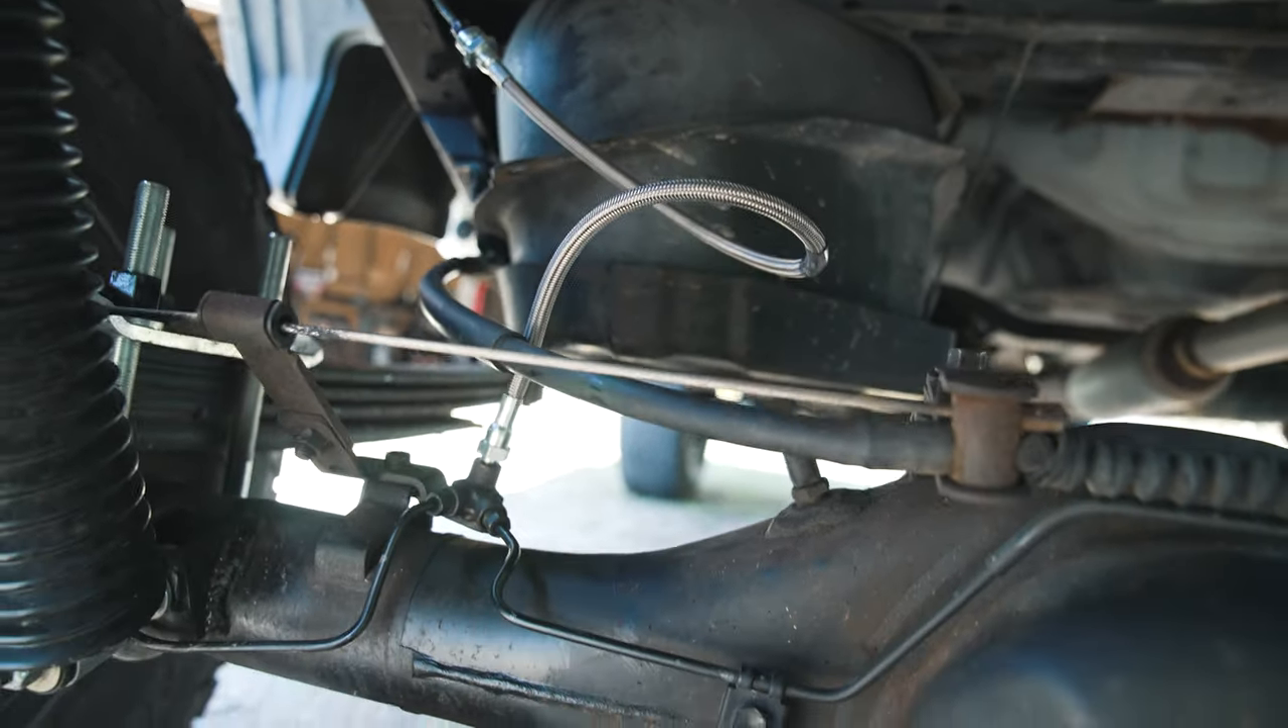Now we have an extended stainless steel line all plugged in. That top little fitting was kind of a pain to get in there.